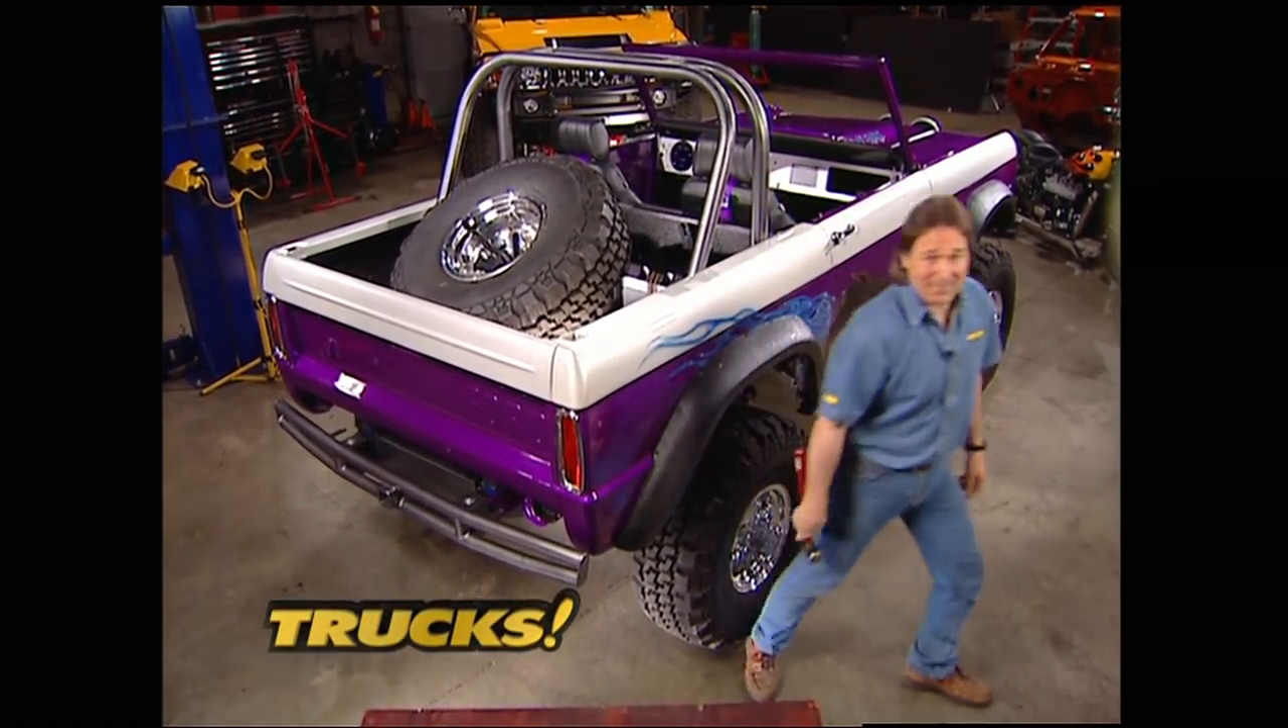Obviously, I've got a few more things to do on here. I've got wiring to put in and glass, and the roof needs to go on.